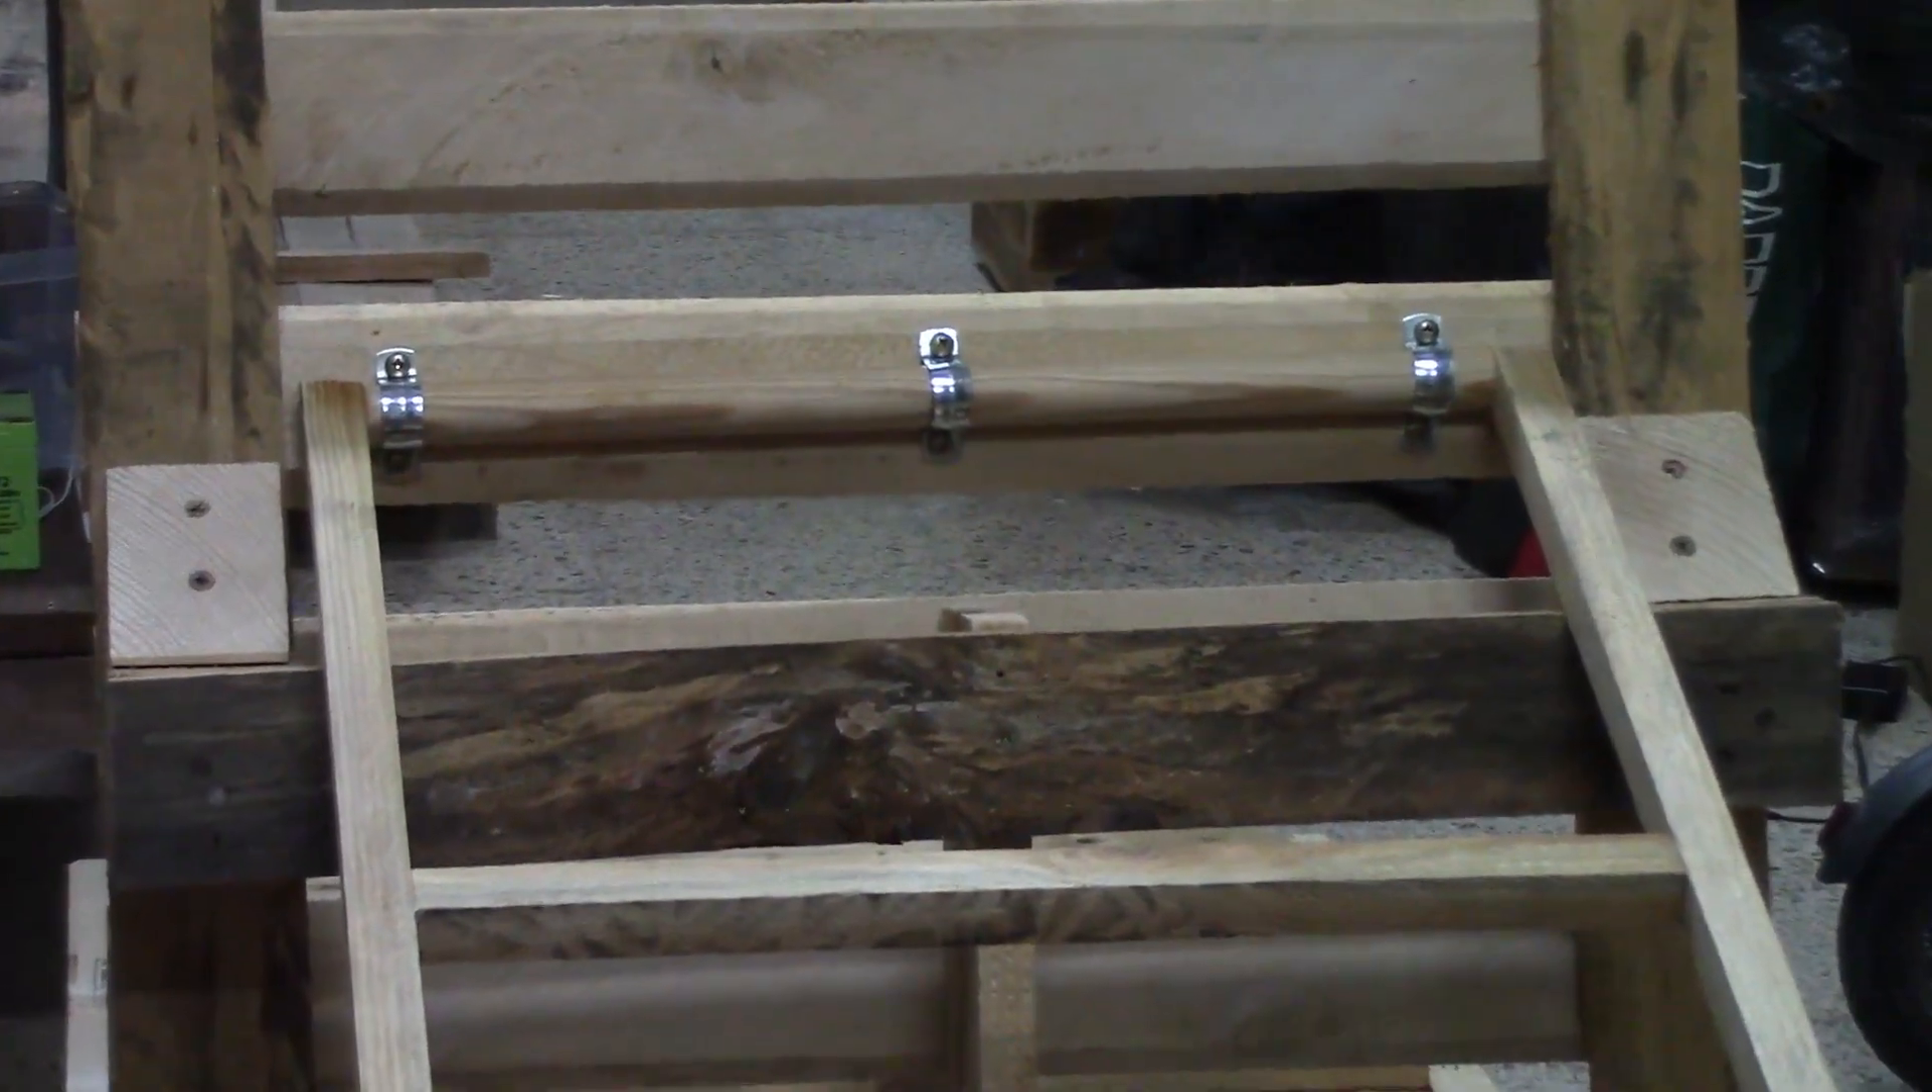Aquí en este plano ya podéis ver cómo ha quedado el apoyo del cabezal. Lo hemos puesto al final con tres grapas, en forma de puente, con un par de tornillos.